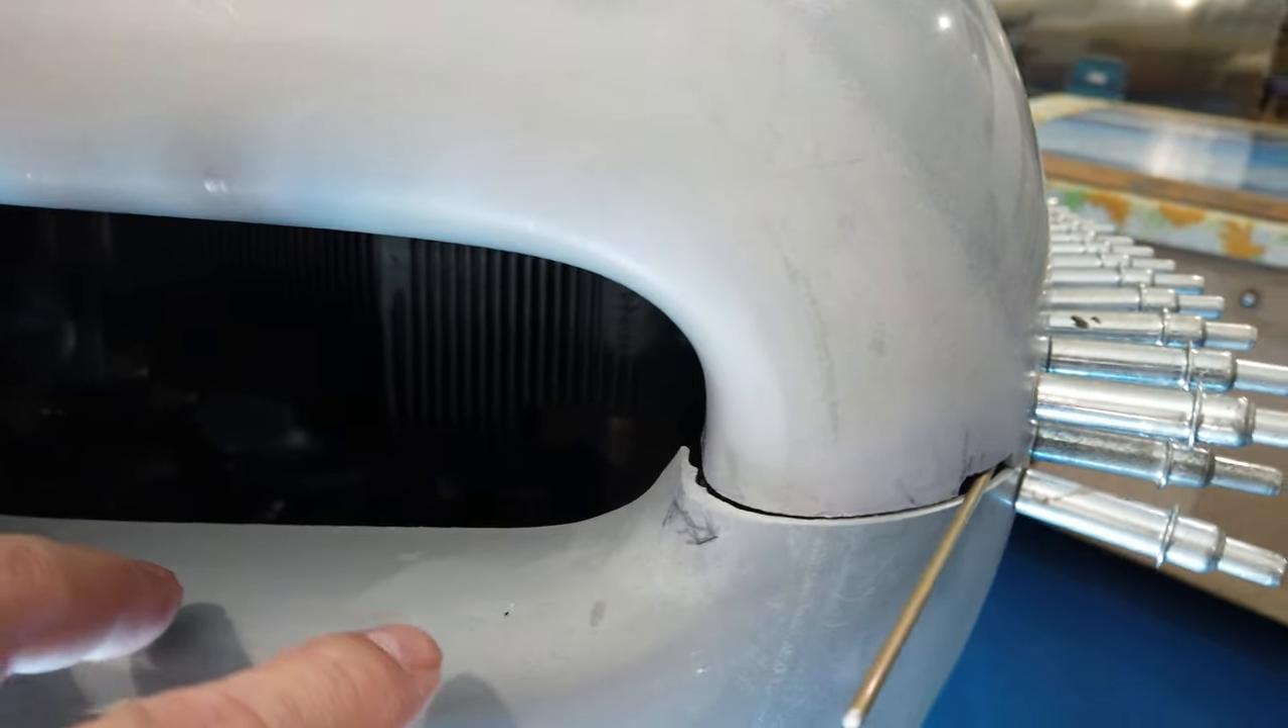It continues all the way around on the inside and i've got this major step here with an open gap in between.